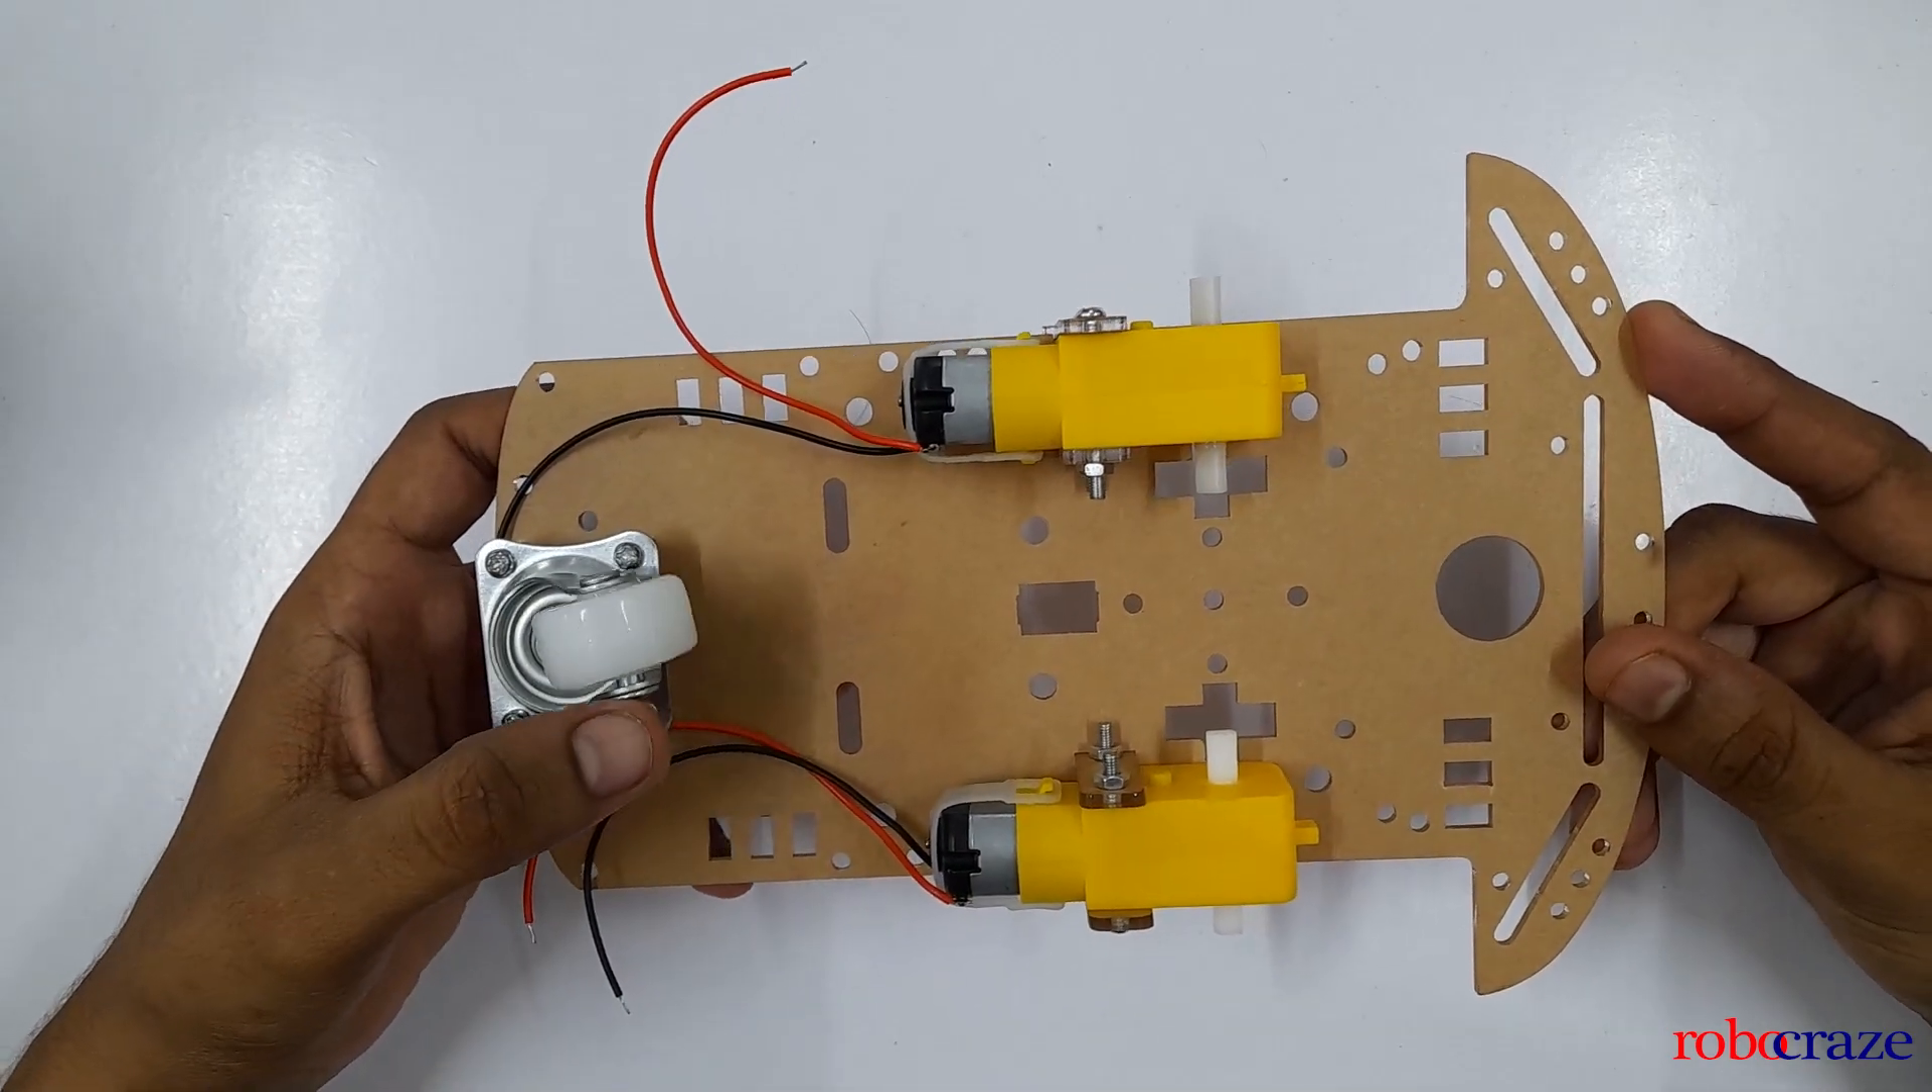This is how the chassis will look after assembling the universal wheel and dc motors.